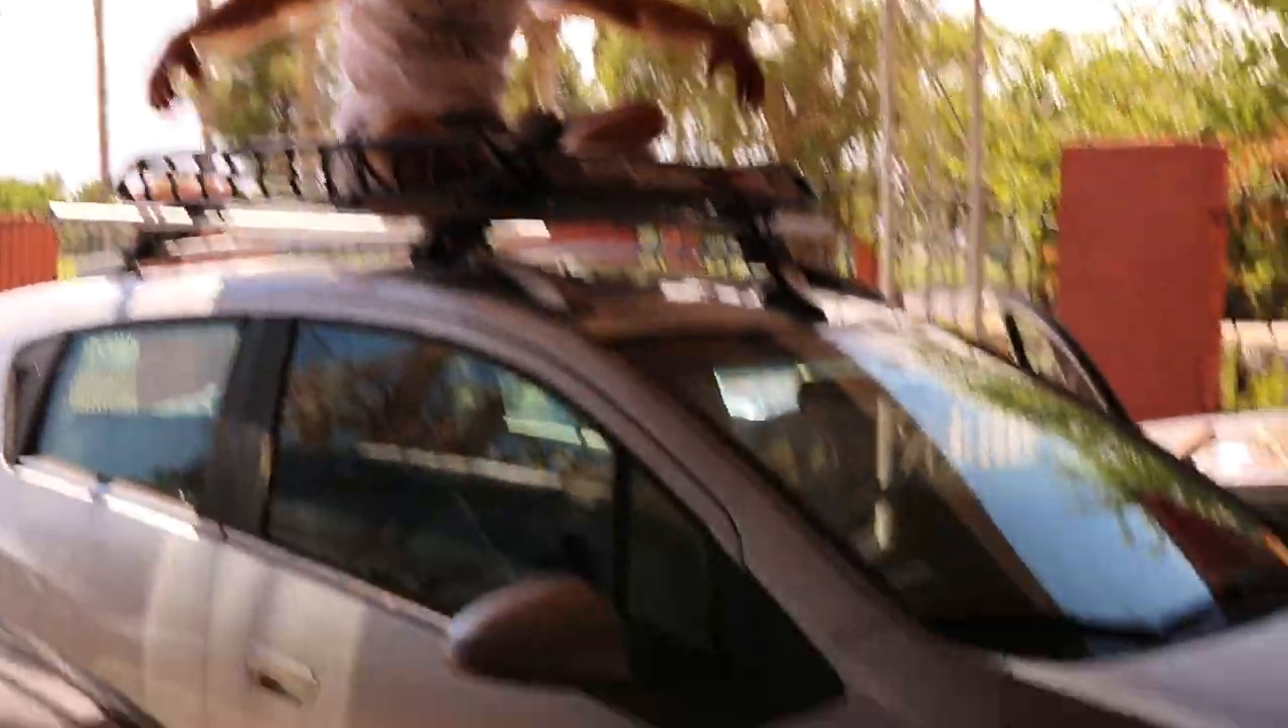So we've got the roof rack on the car itself.